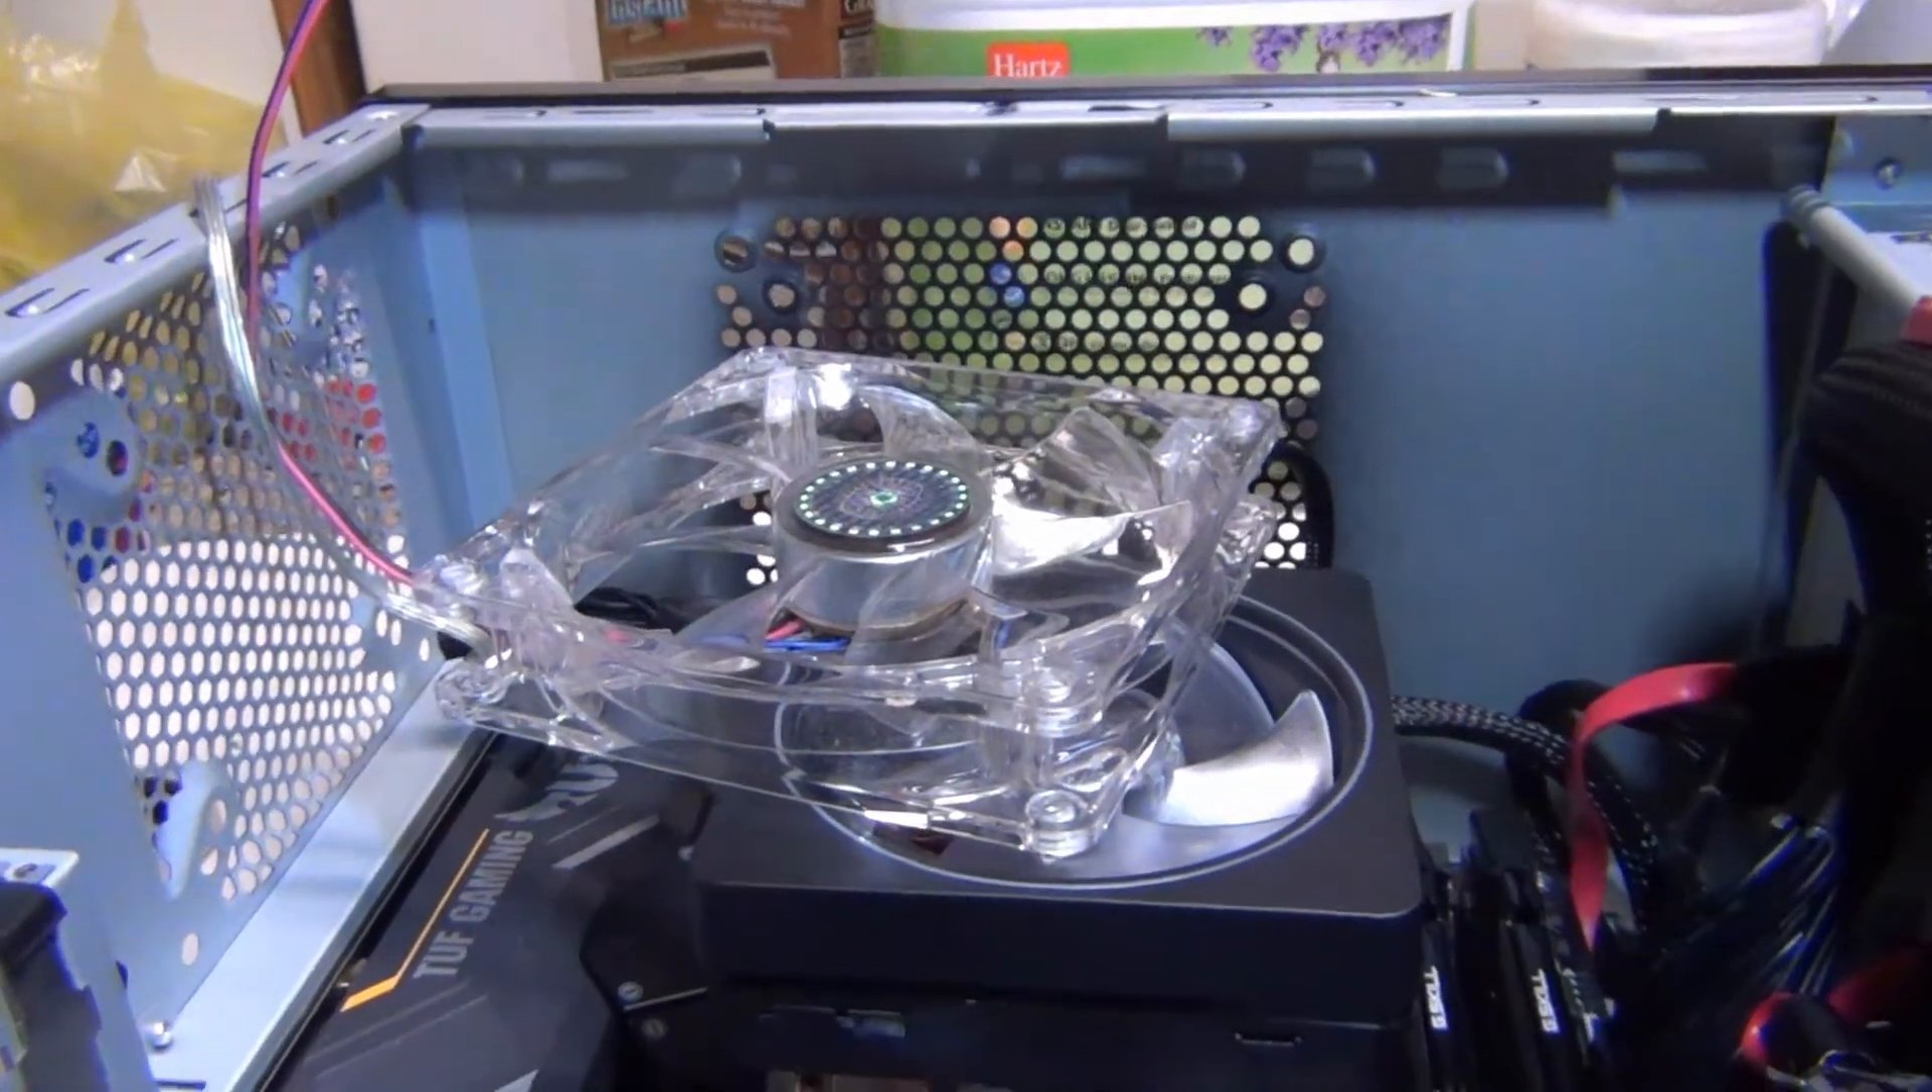Okay the big clear fan there I've got to install that yet.